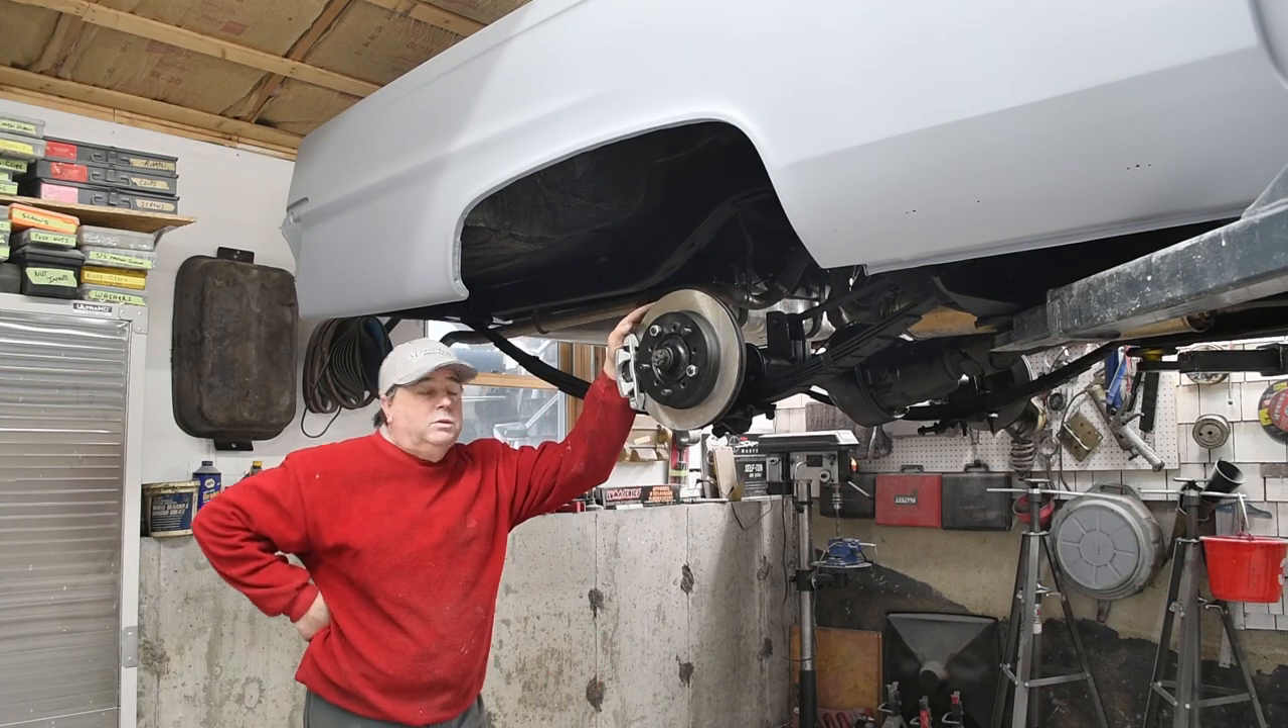All right folks so uh there we go there's our uh disc brake setup completely installed on the back of our imperial.